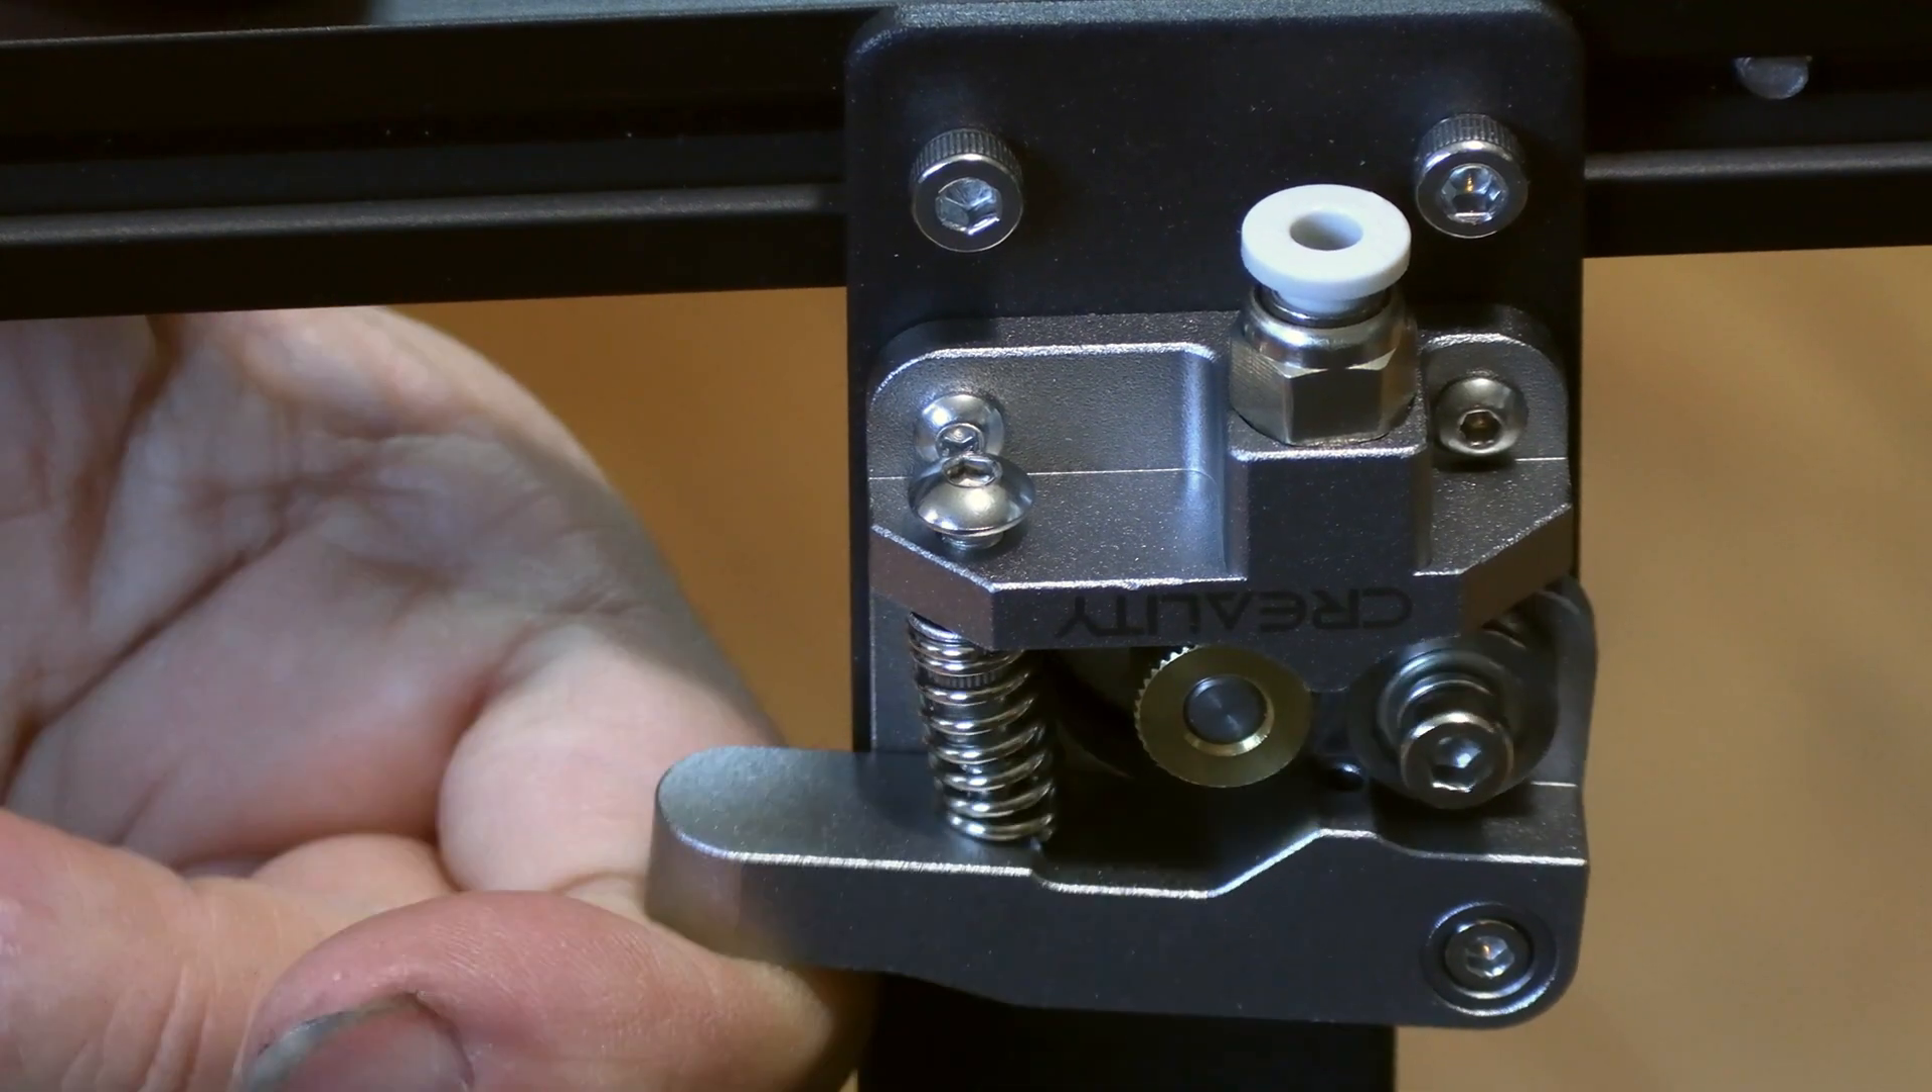And there you have it. The extruder is installed.